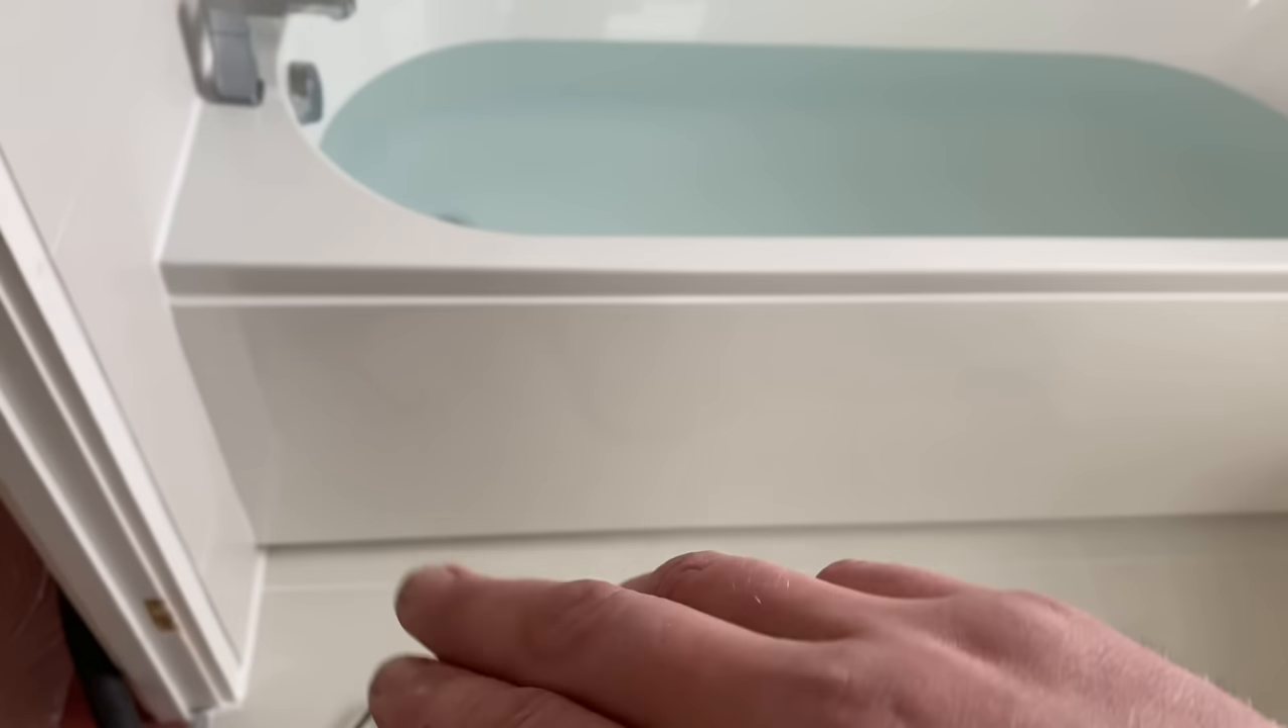All right so we've got the bath panel on now it's uh one of them nice finished wooden ones.